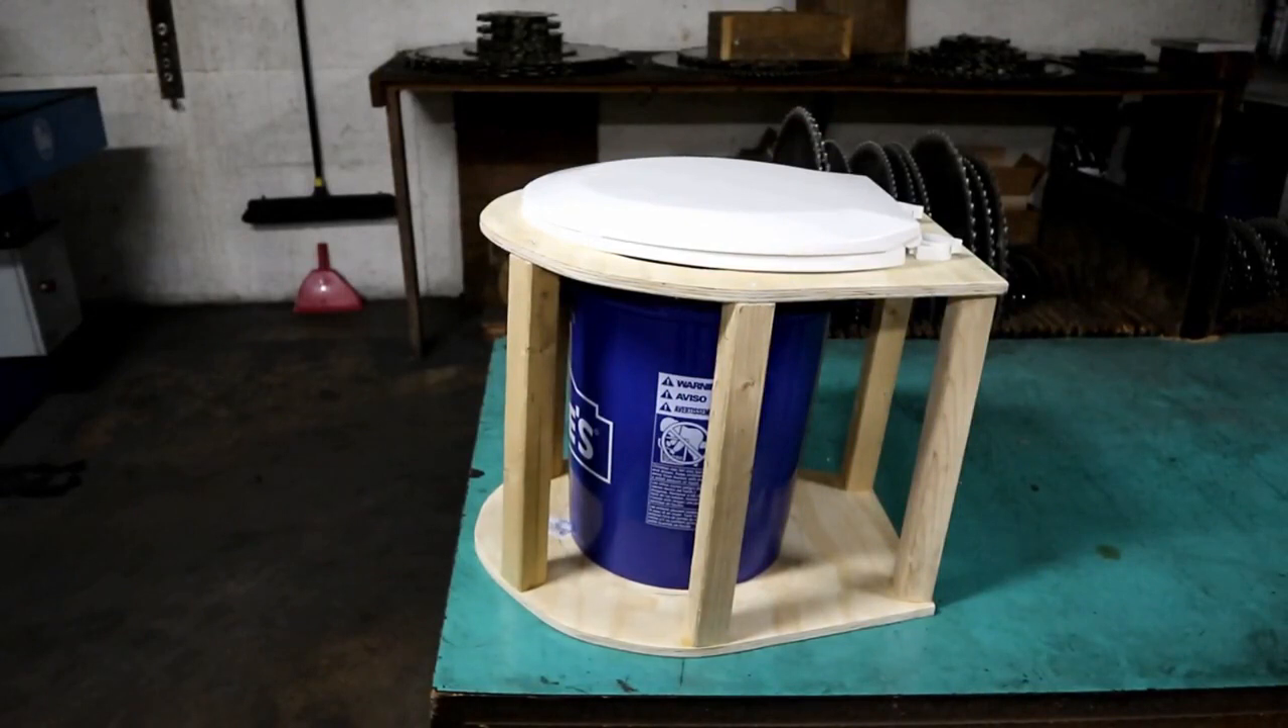Okay guys, so I just put the bucket inside and laid the lid on top just to make sure everything was going to fit, and it does, and I'm happy with that.